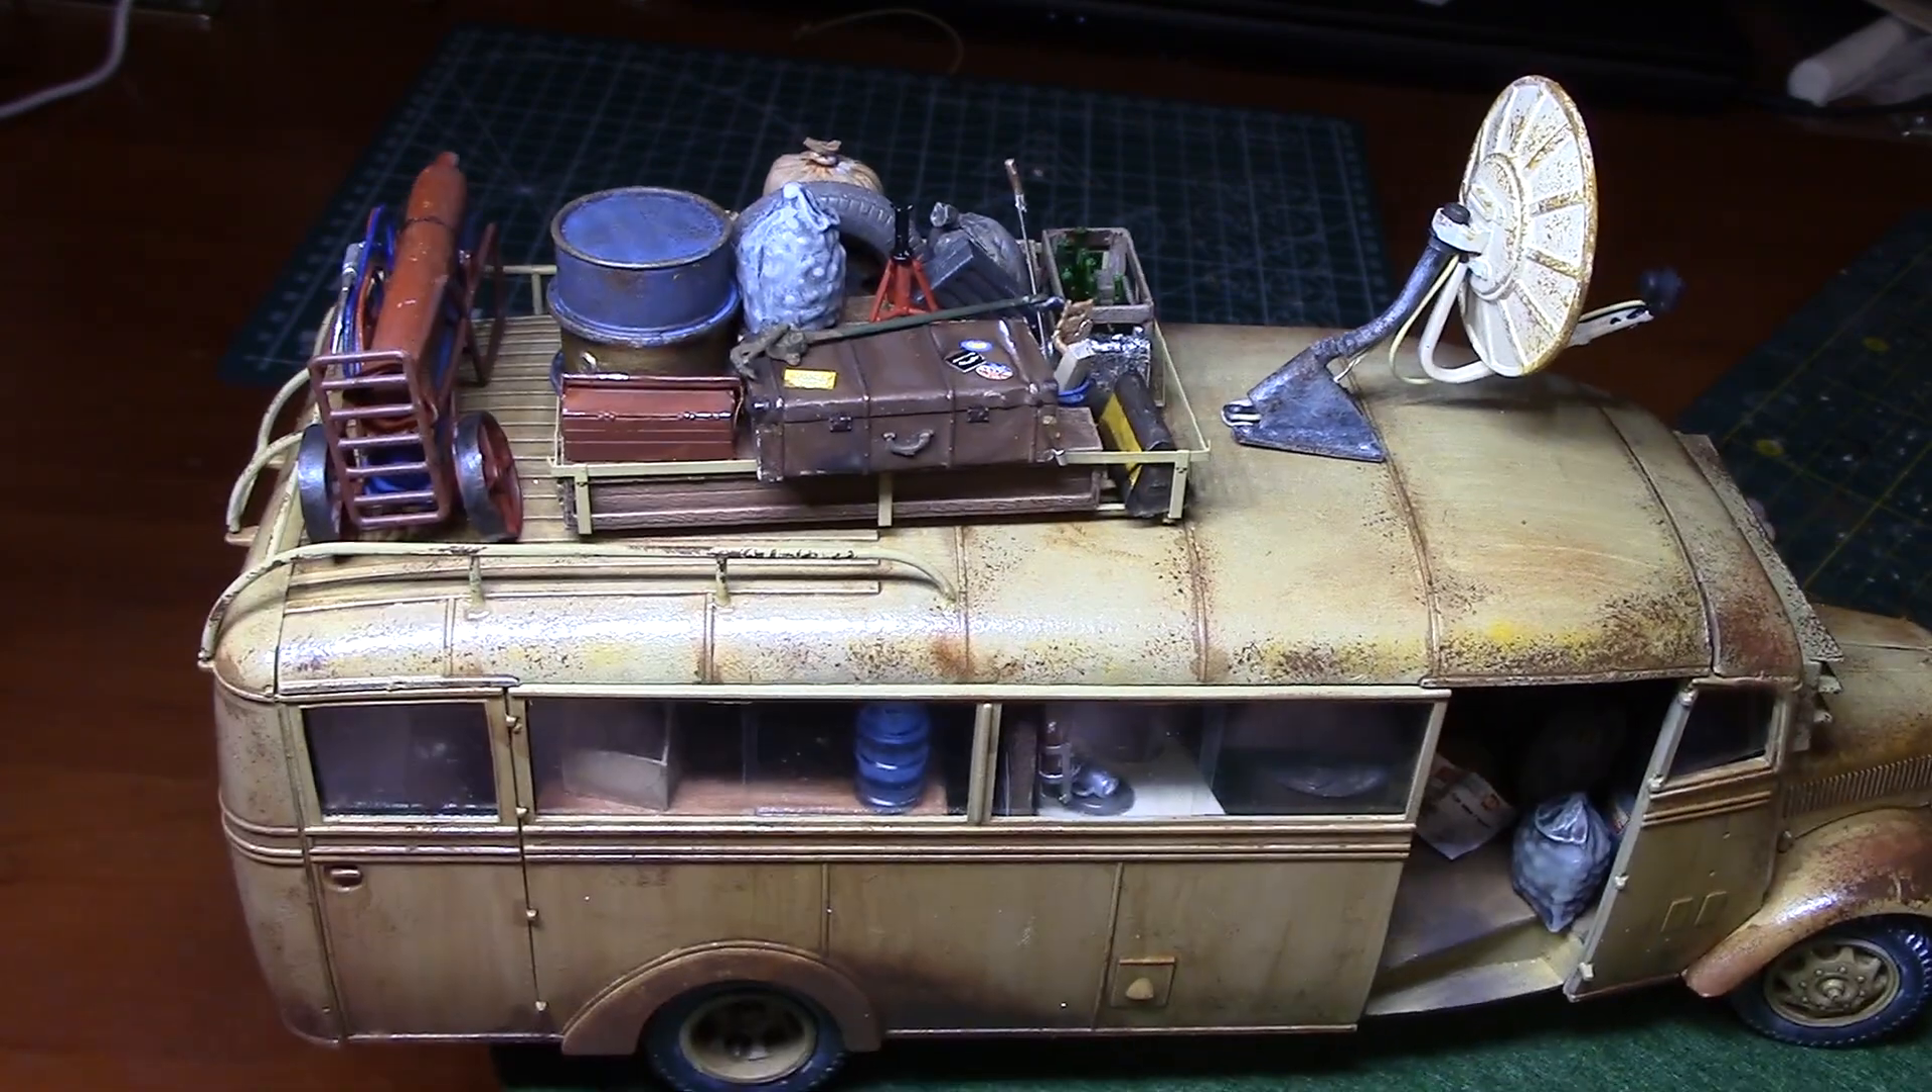А так, в принципе, практически весь багажник, который нам предлагал Роден, поставил на свое место.